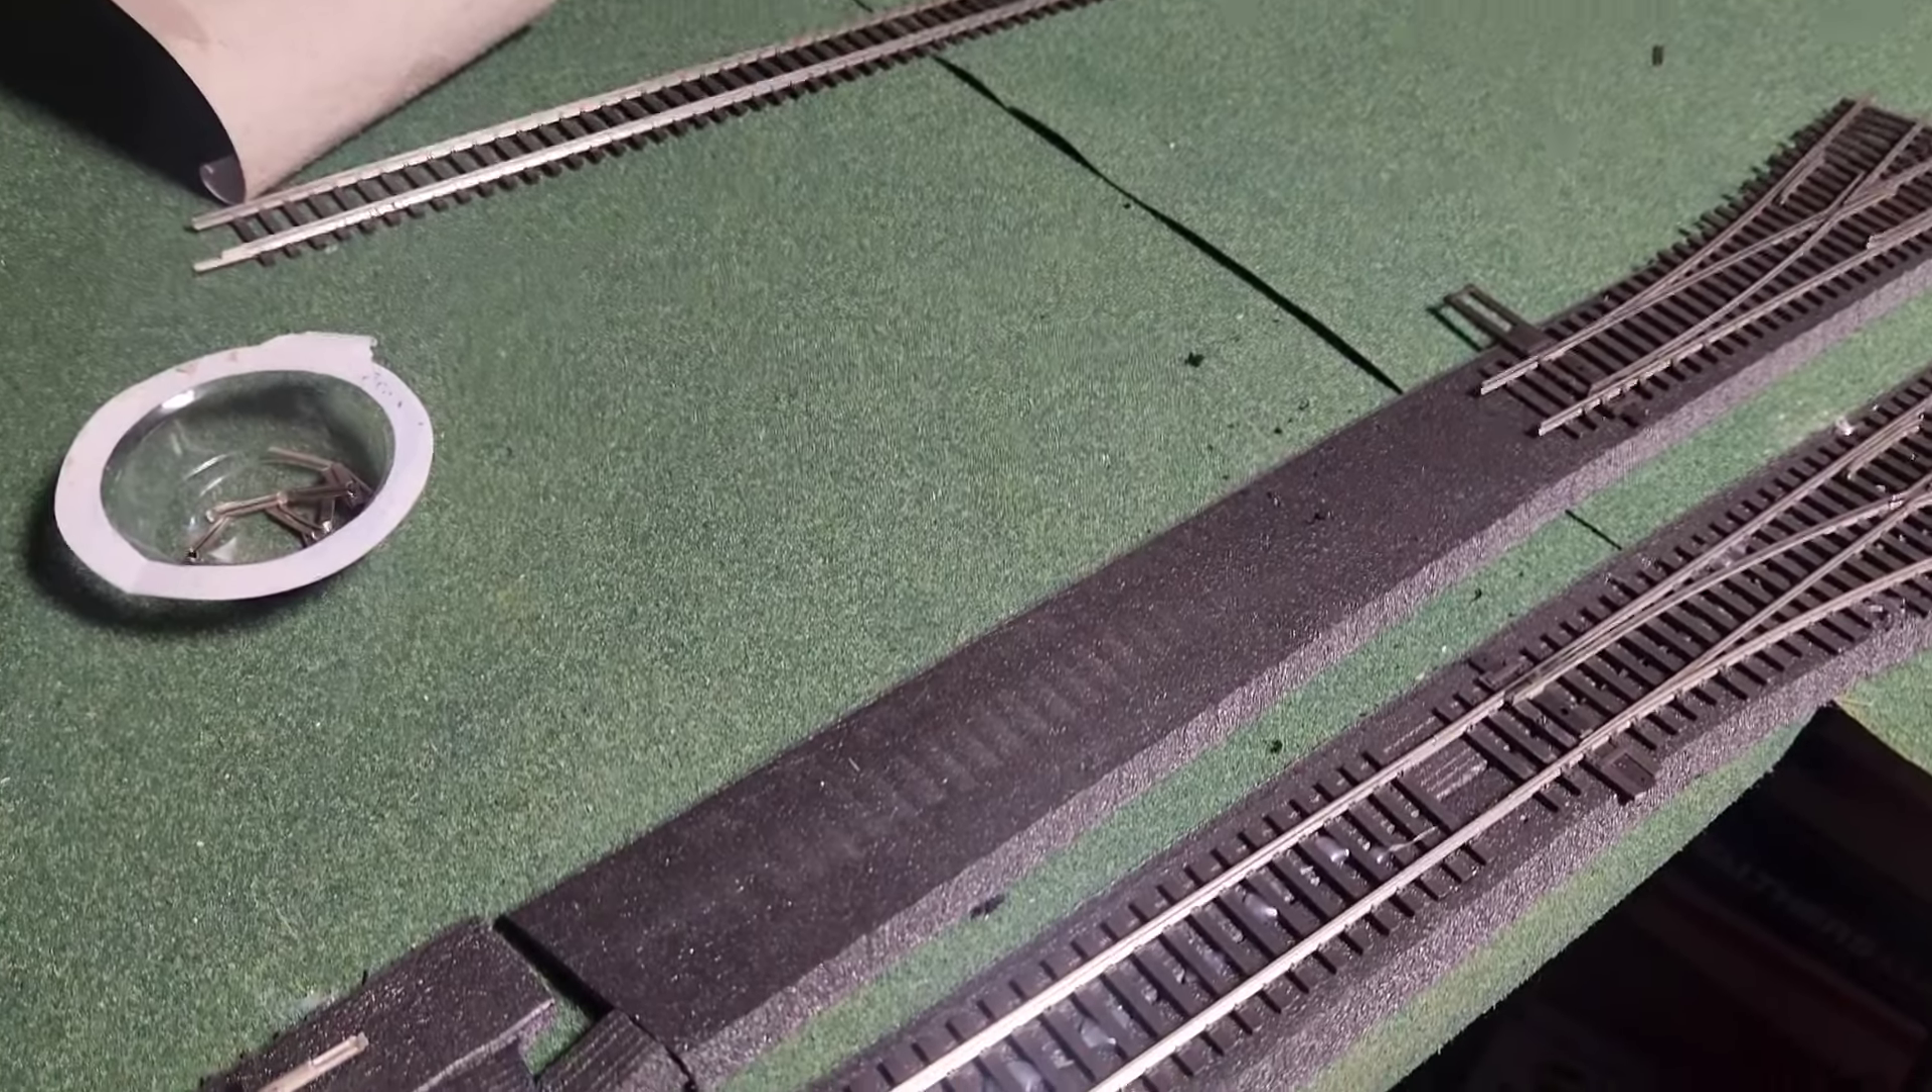Now we need to work on The section of track here that we have missing.